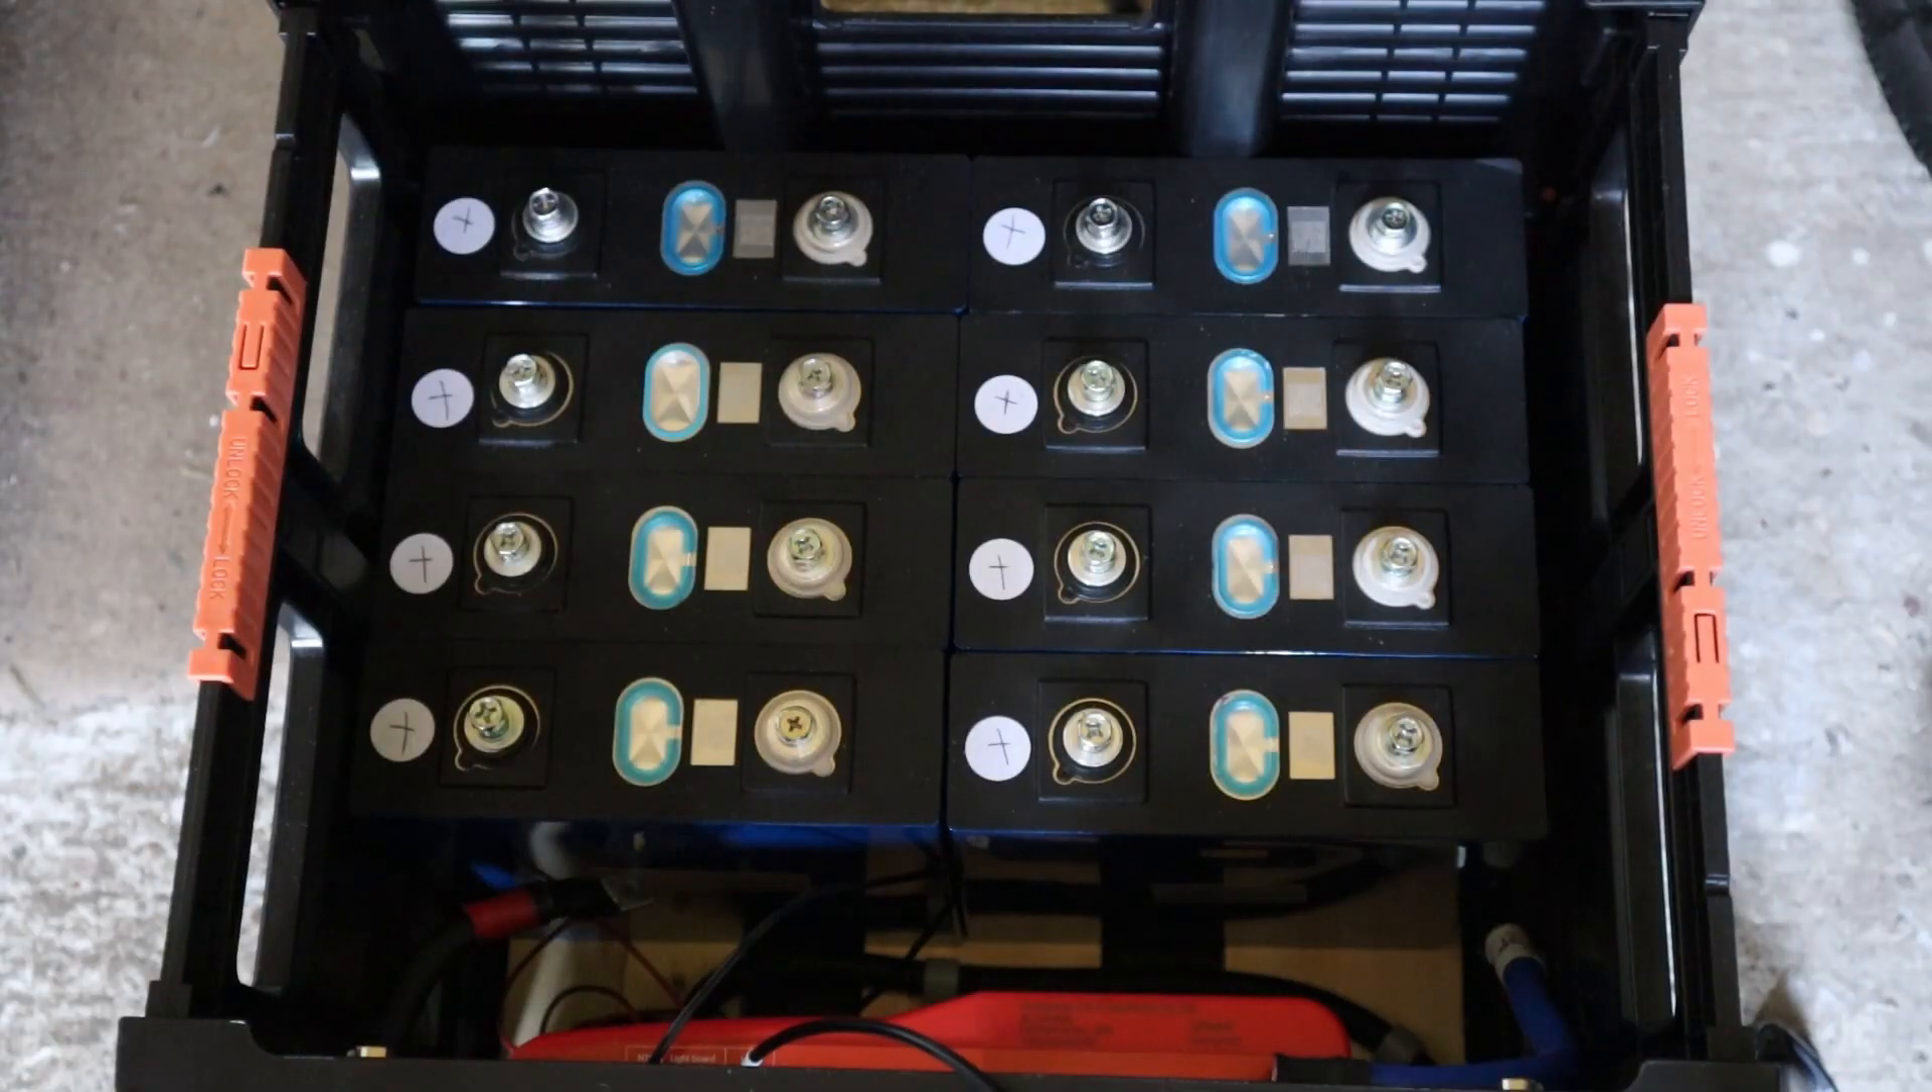Okay let's get the batteries reloaded. Done.